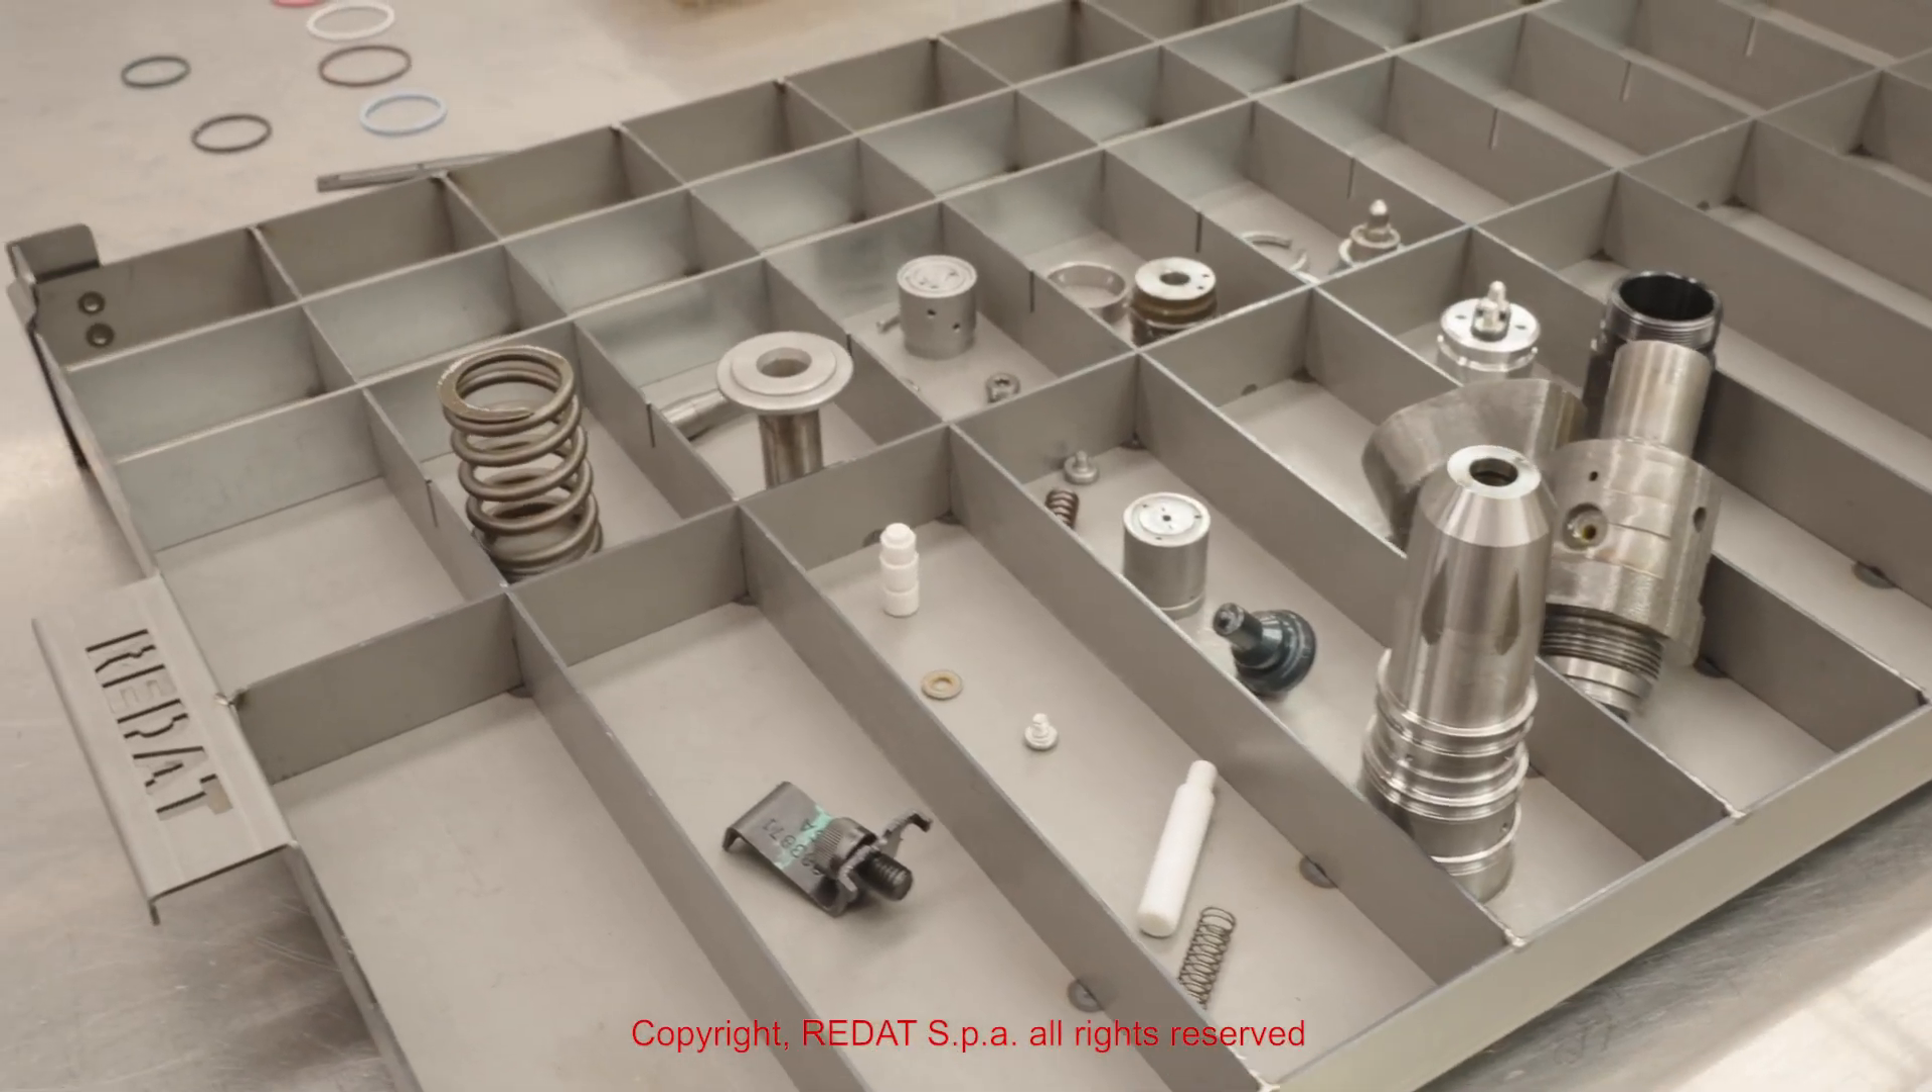Now, the injector is completely disassembled.